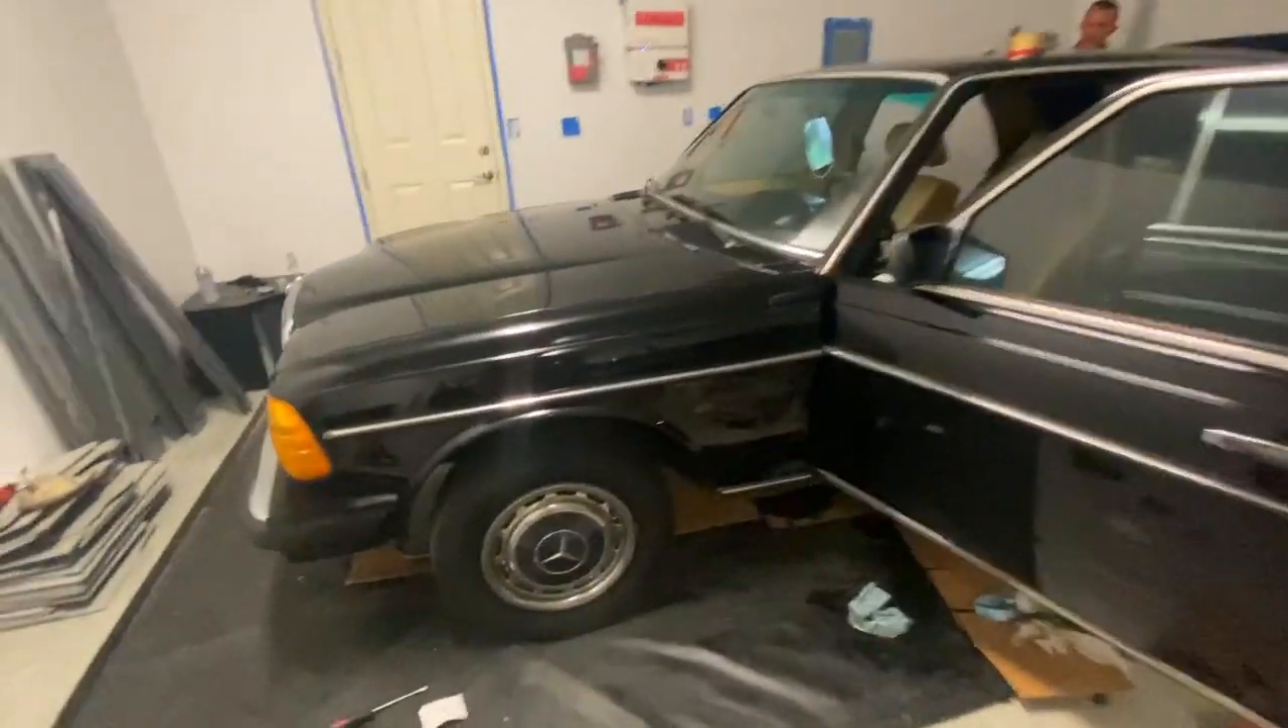We put the hubcaps on.